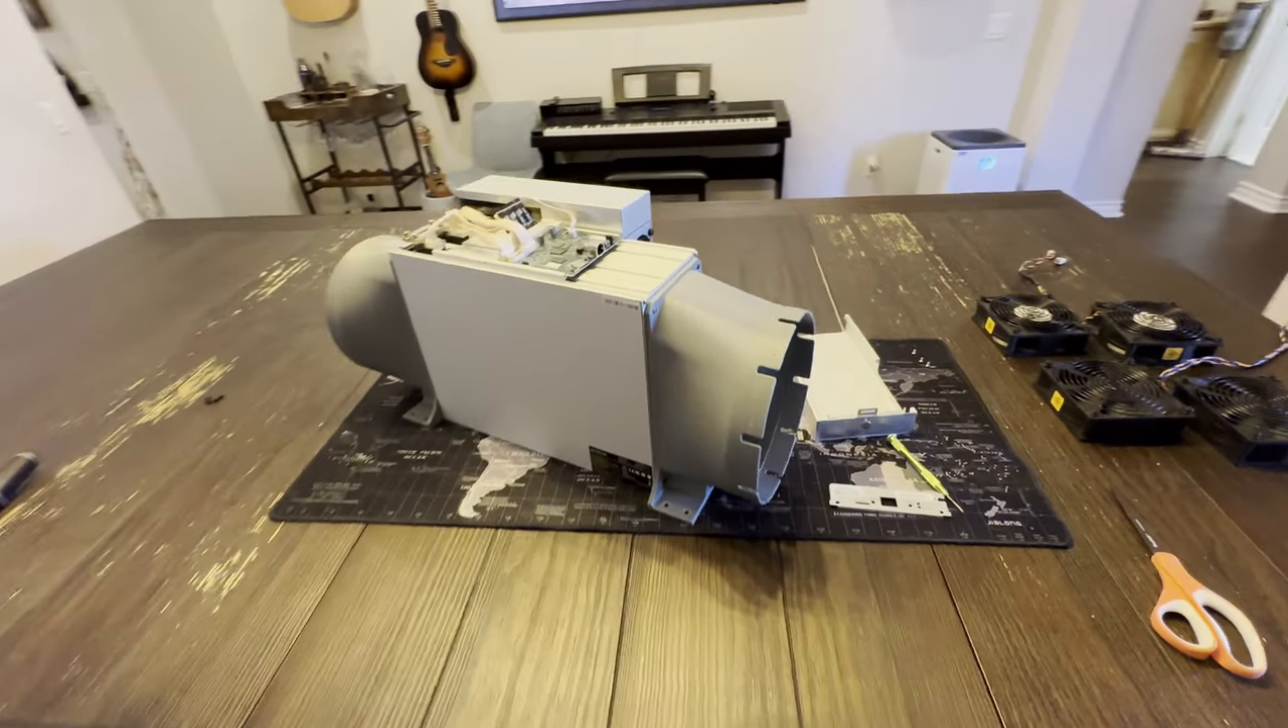All right, here we are almost done. We've got both shrouds connected.